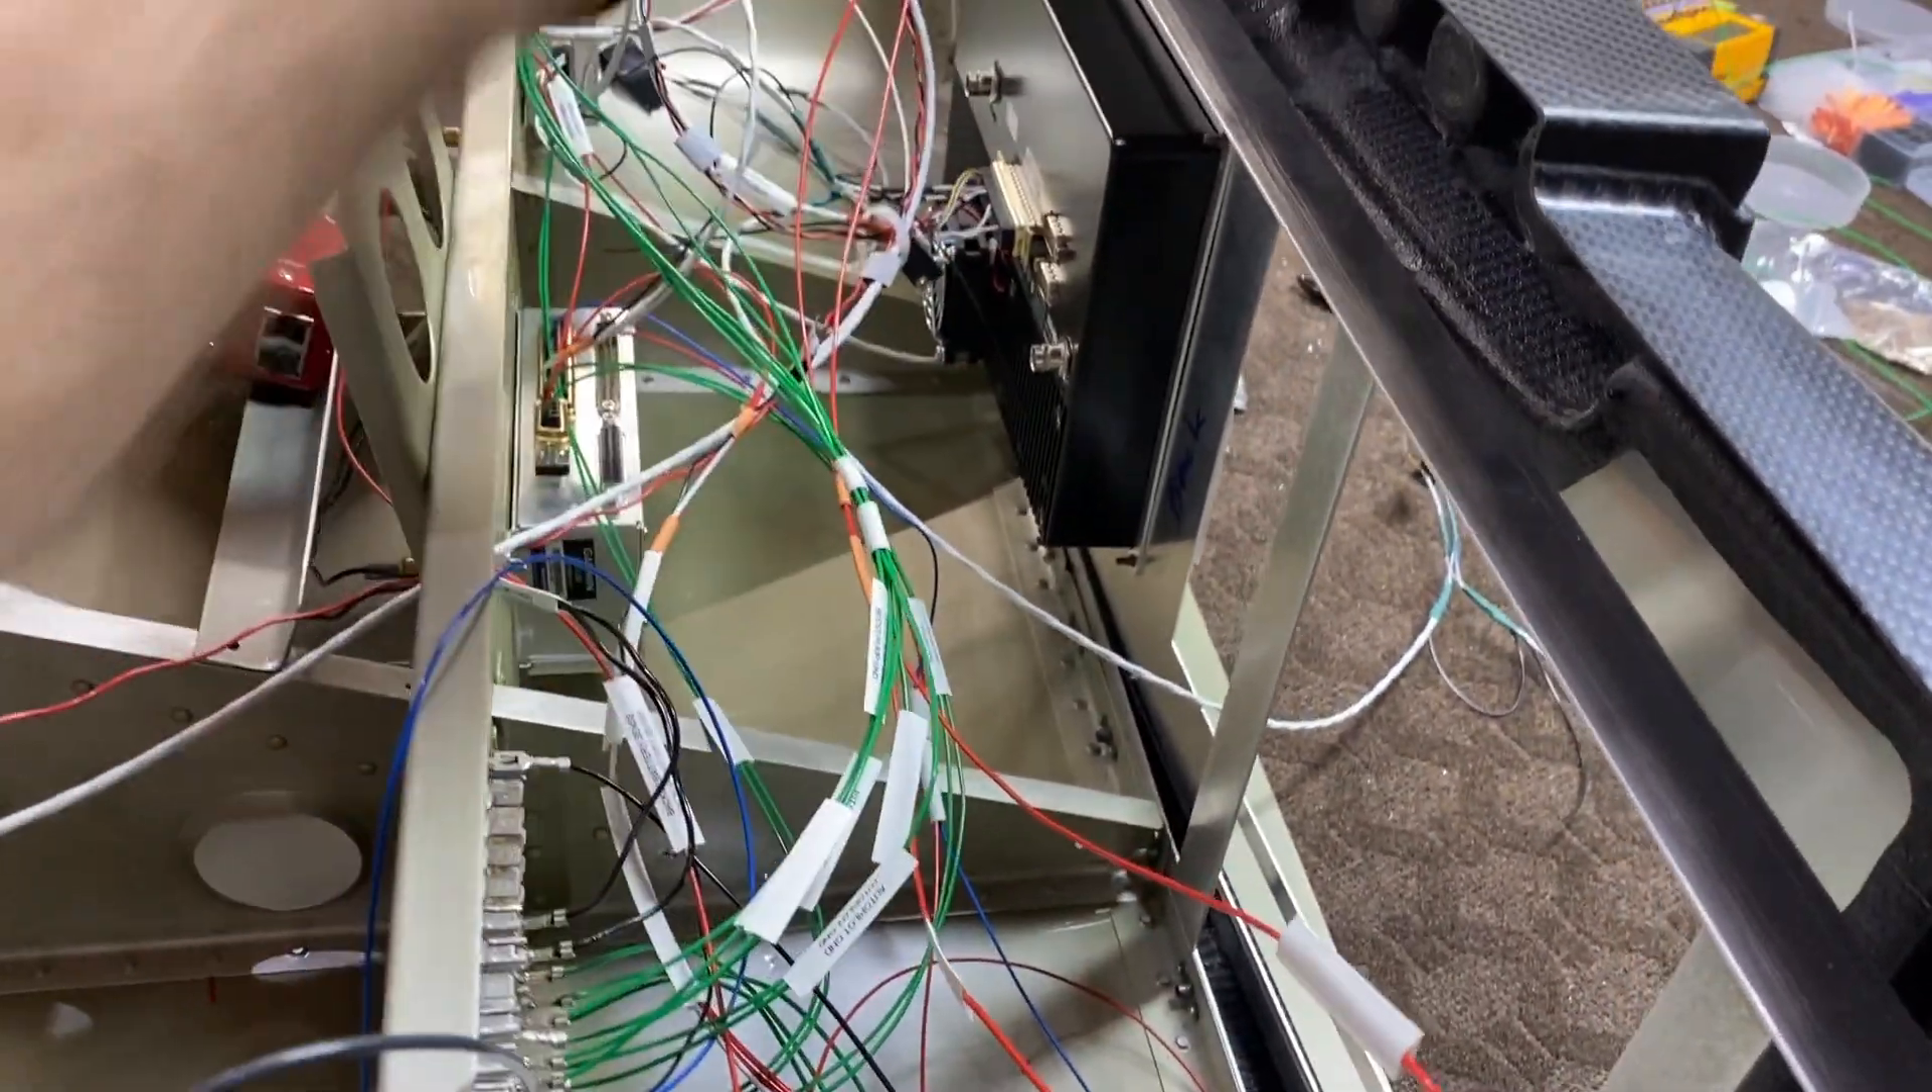You'll see I've got some of my wiring started.